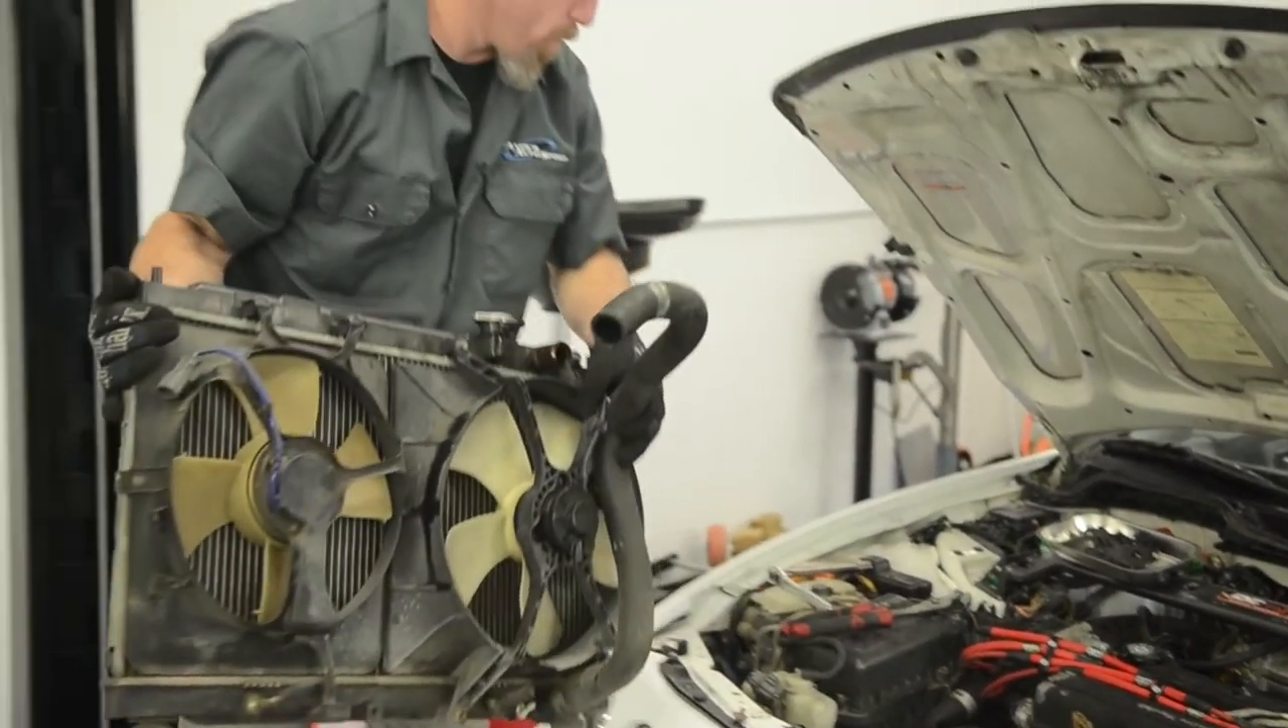OK, now we've got our radiator uninstalled.